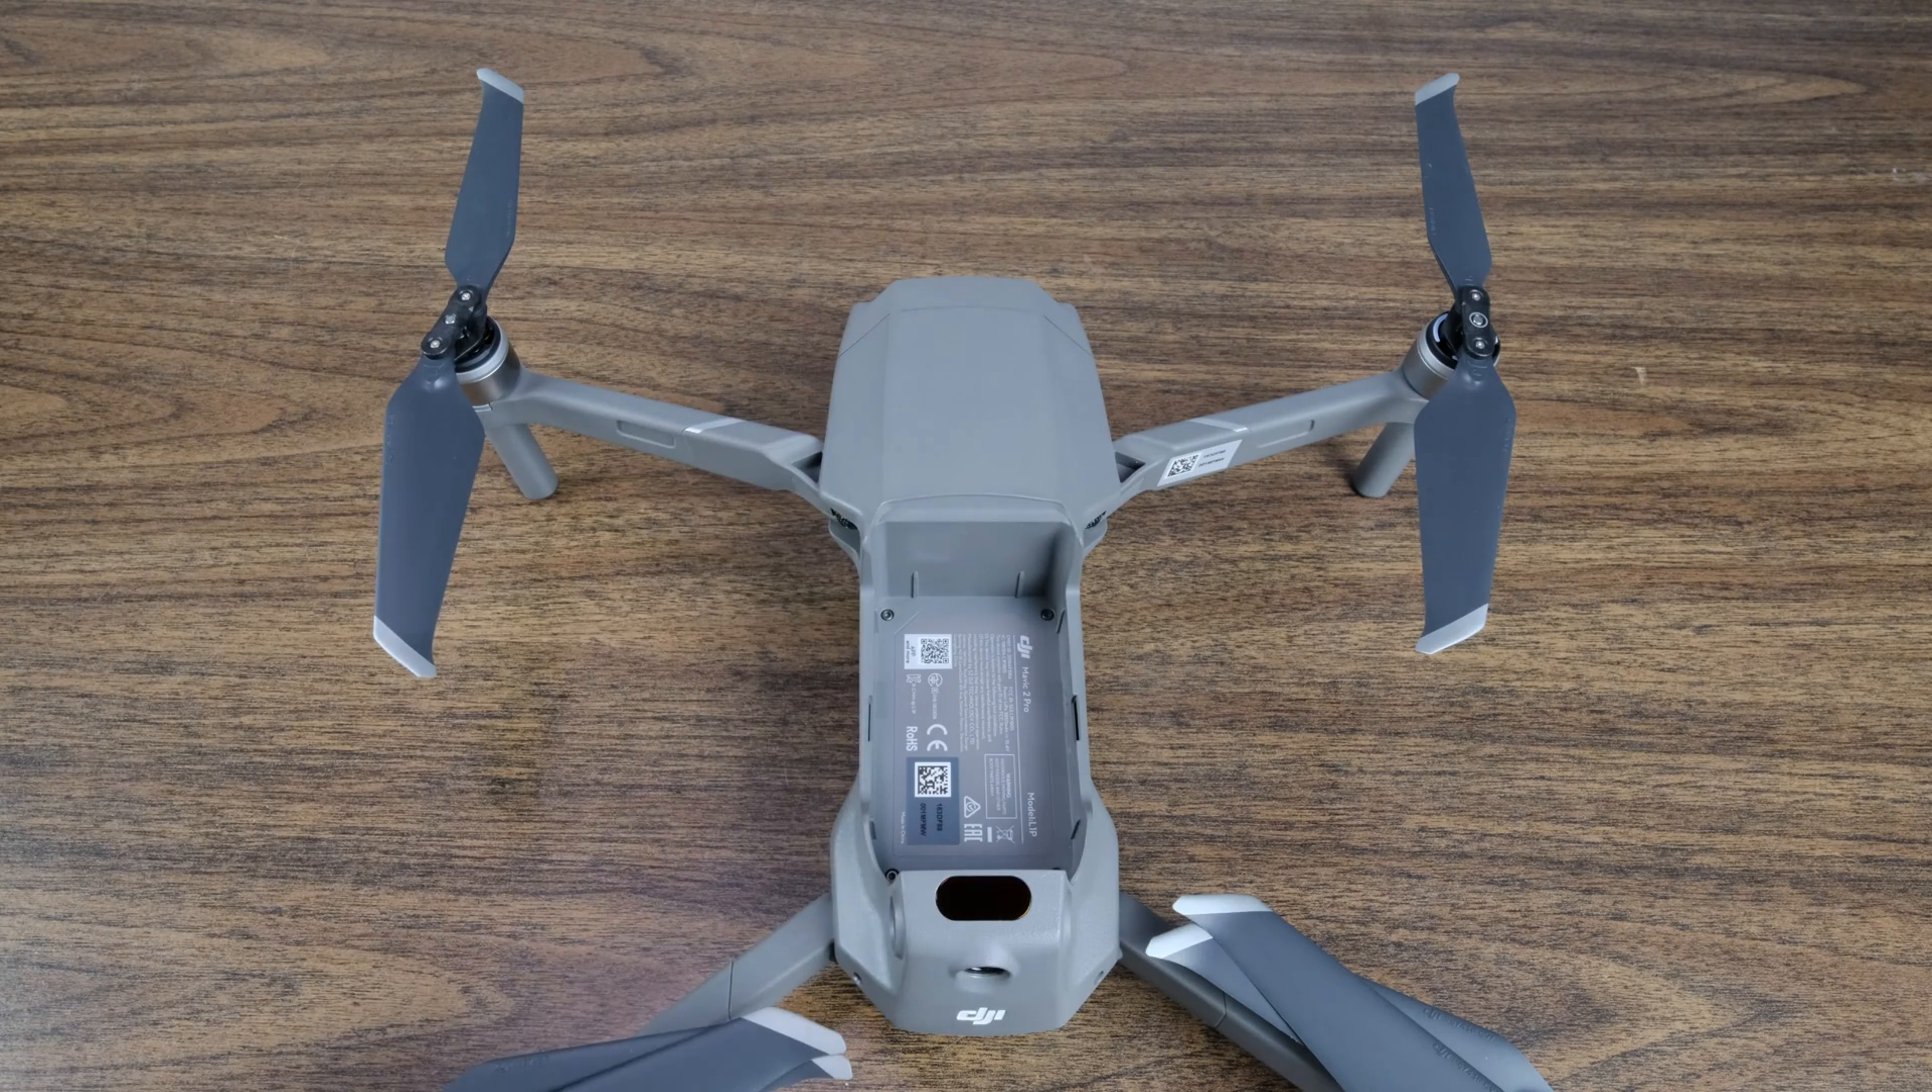Now that we've doubled and triple checked we're good to go all we need to do is put in a battery and we're good to fly.